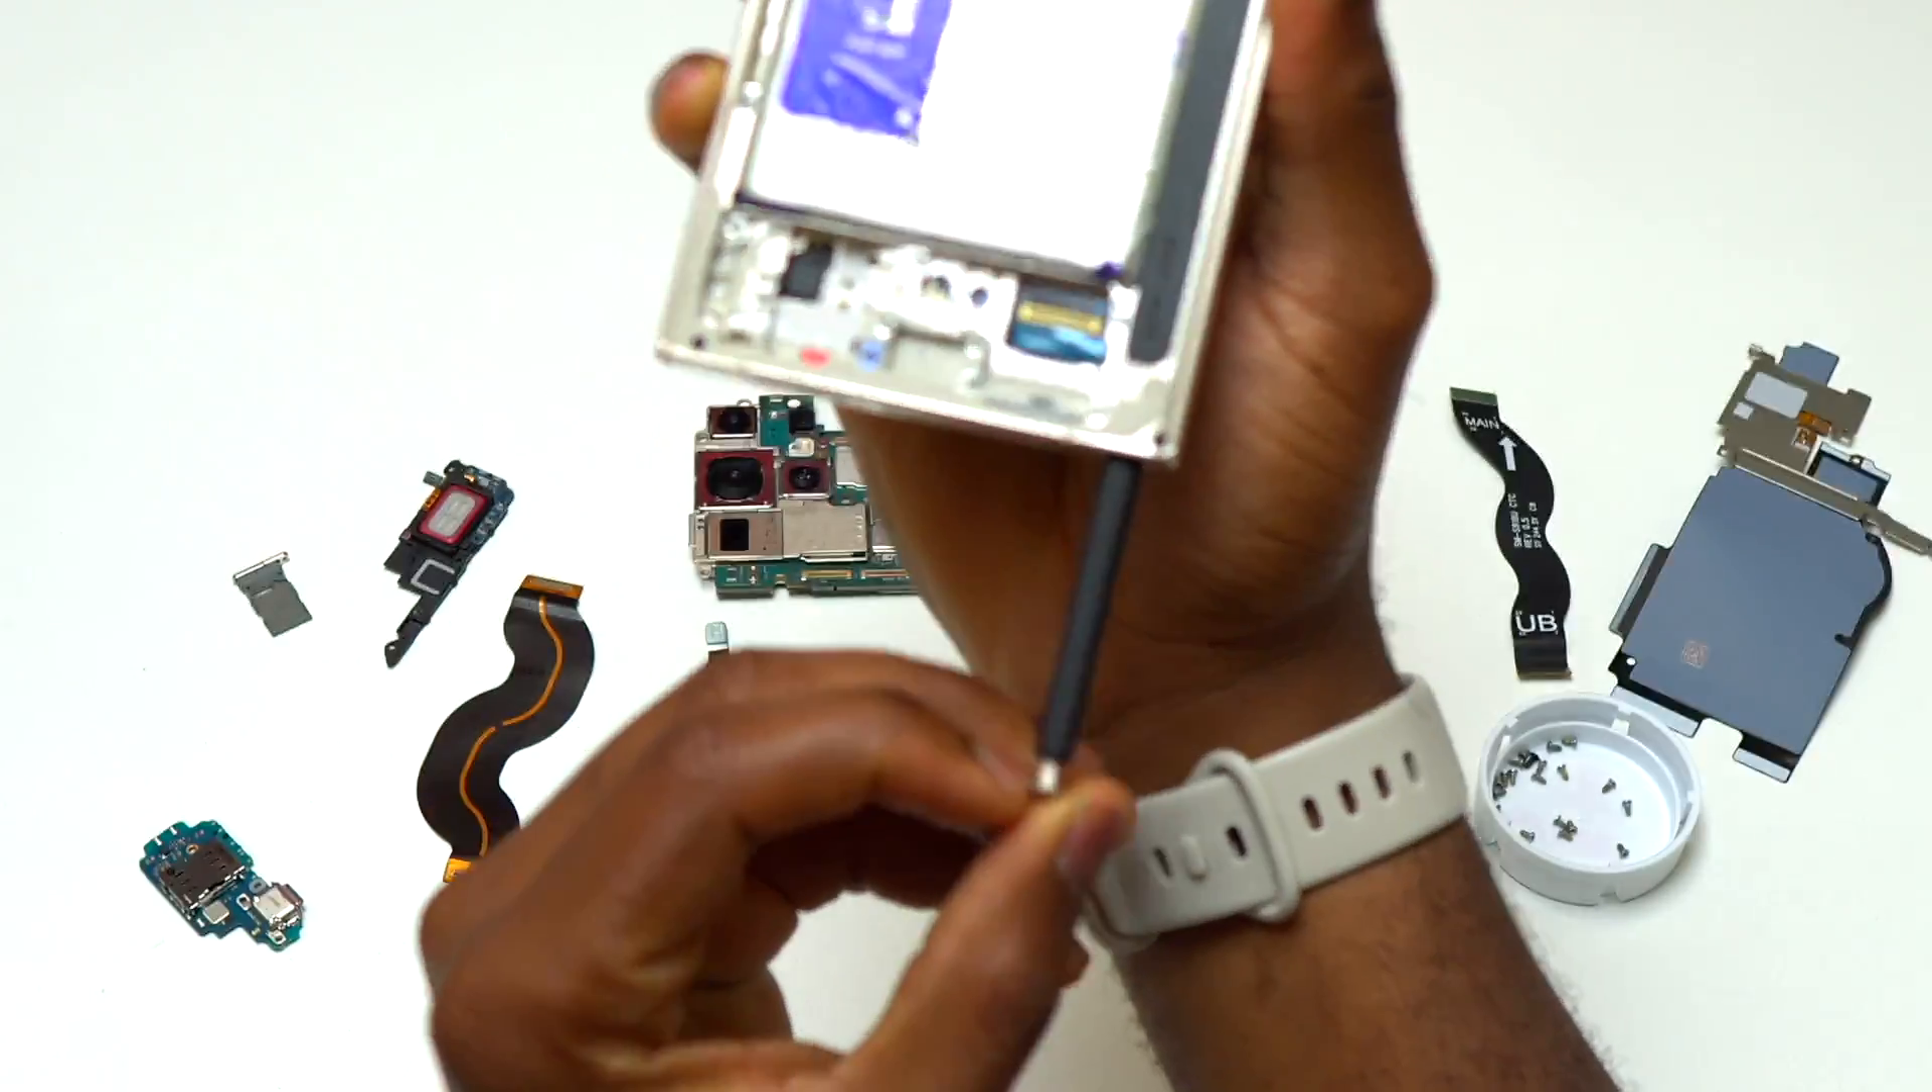Currently everything has been taken out of the device except the battery.